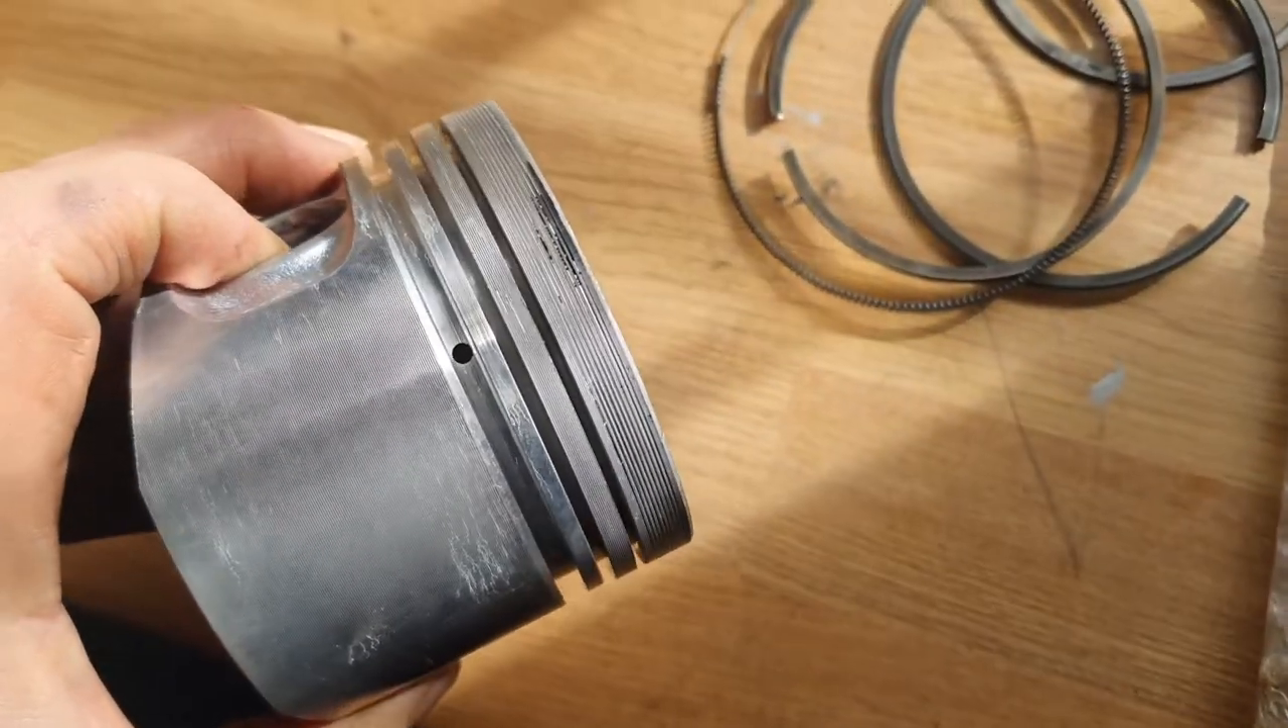So I've taken the rings out and you can see how clean that is underneath.